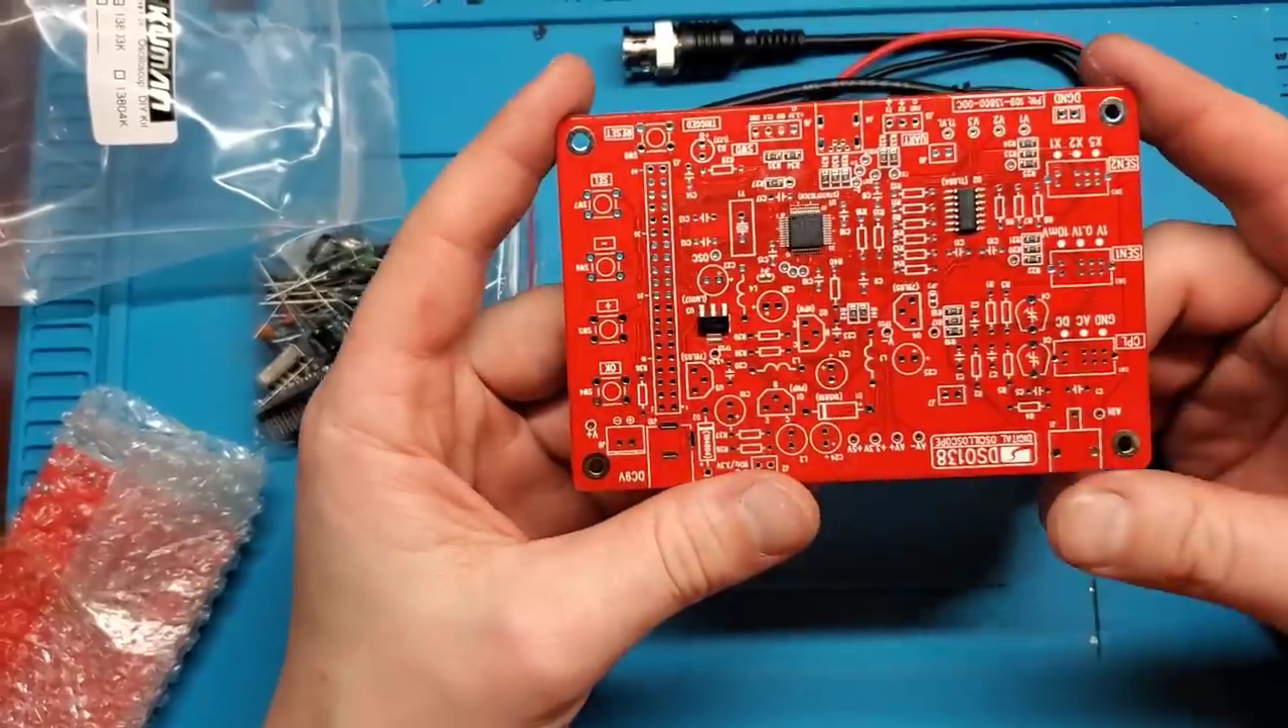So let's take a look at this board here so as you can see it's pretty much empty.